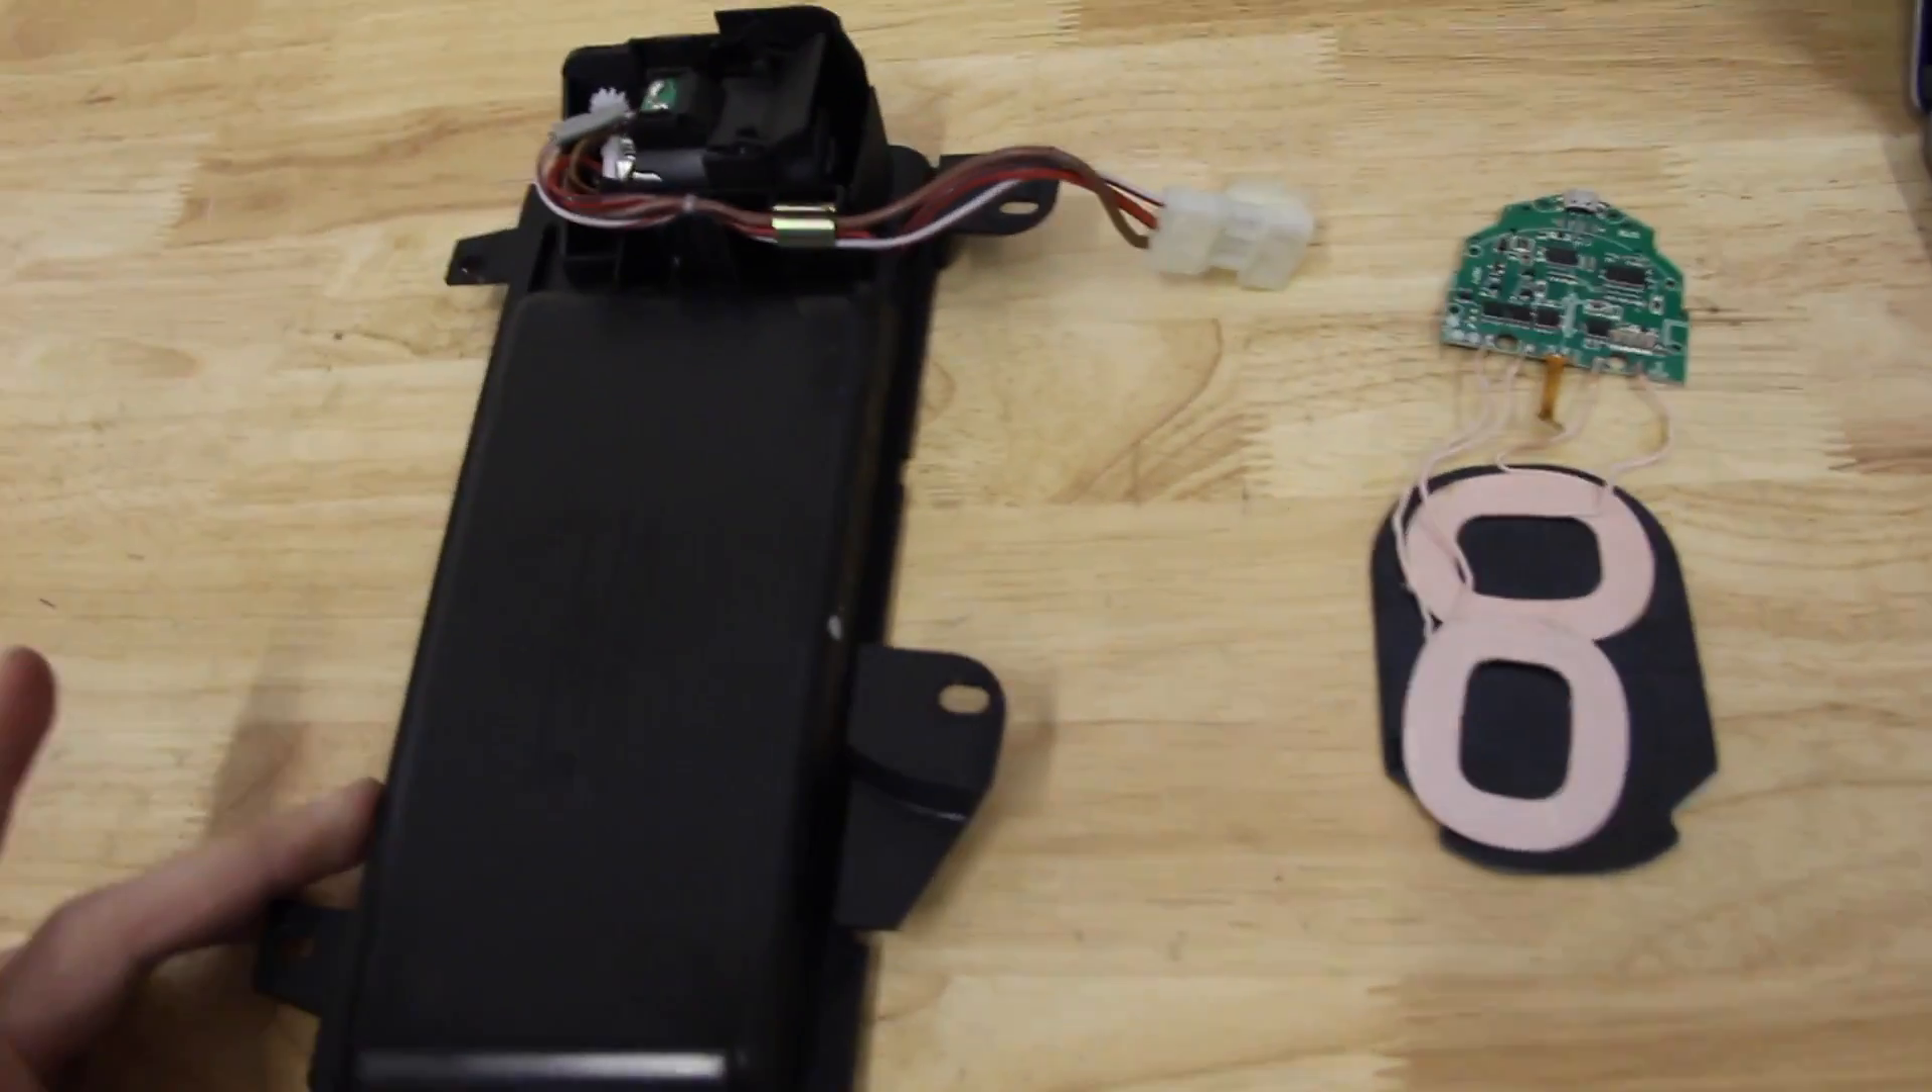So we've got the tray outside of the car.